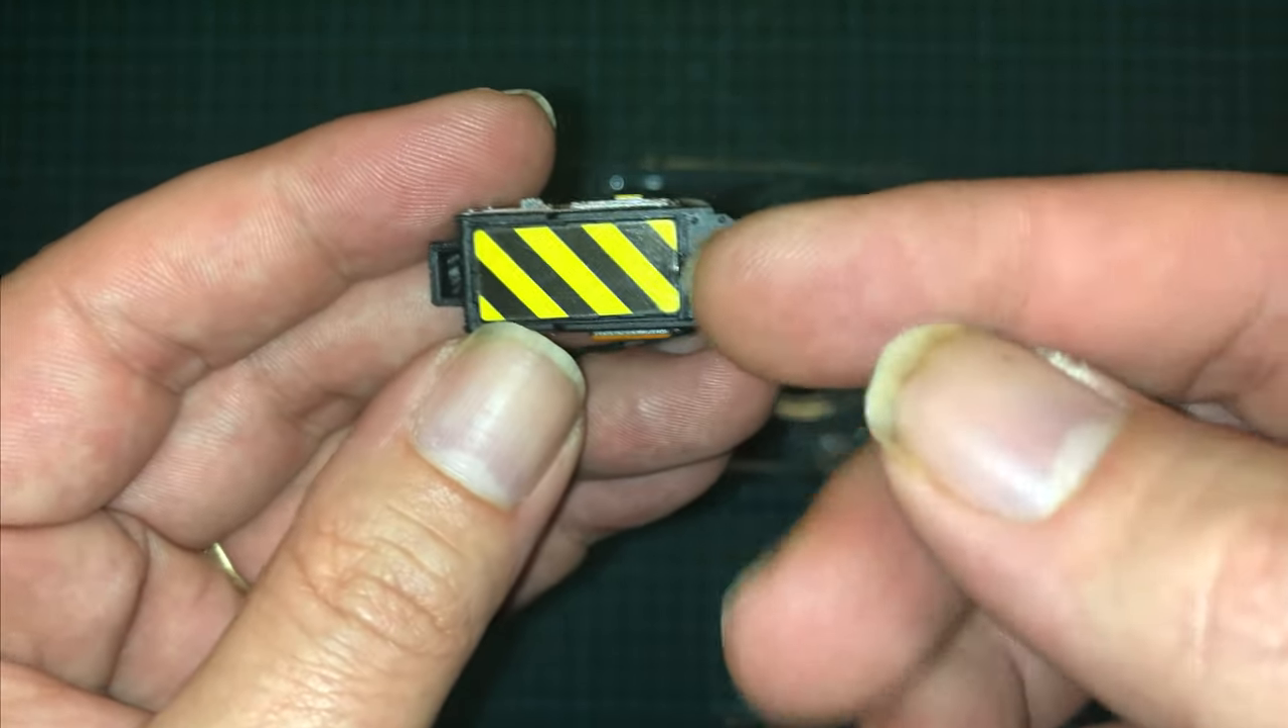Okay, so I've got the, uh, the sticker on here.